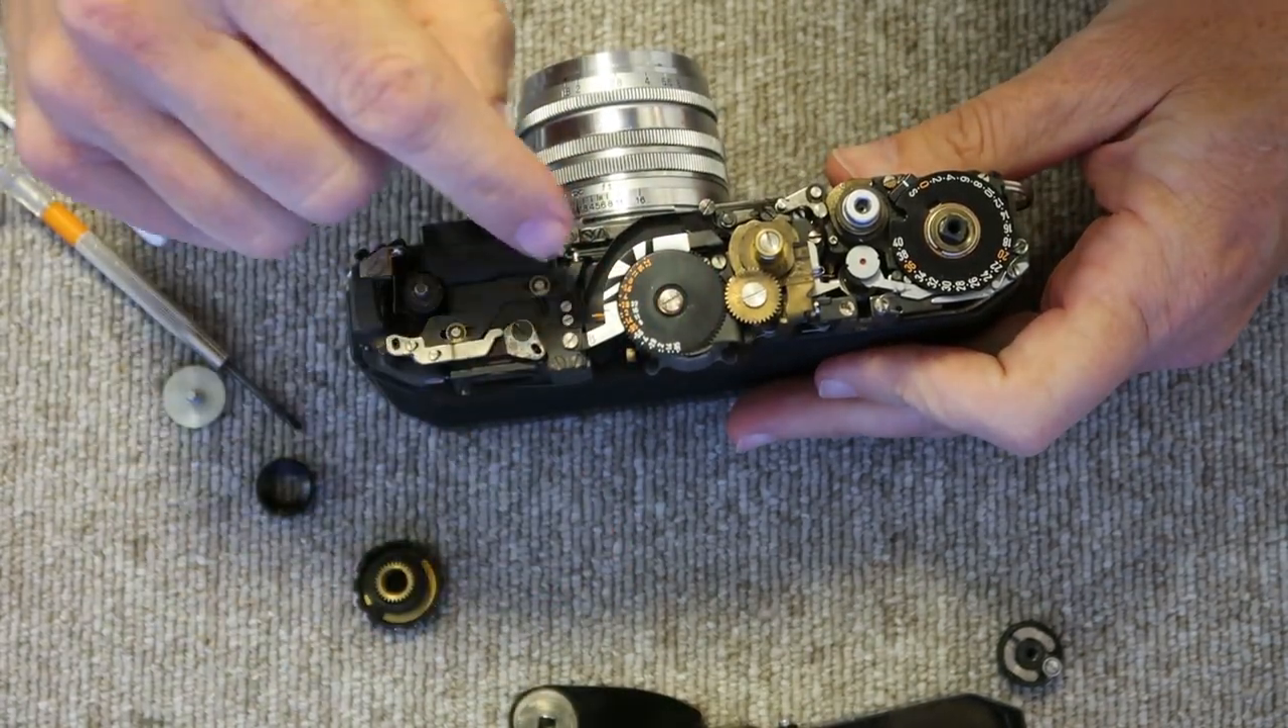Okay so we have the top cover off and i'll describe the different things we have under here.